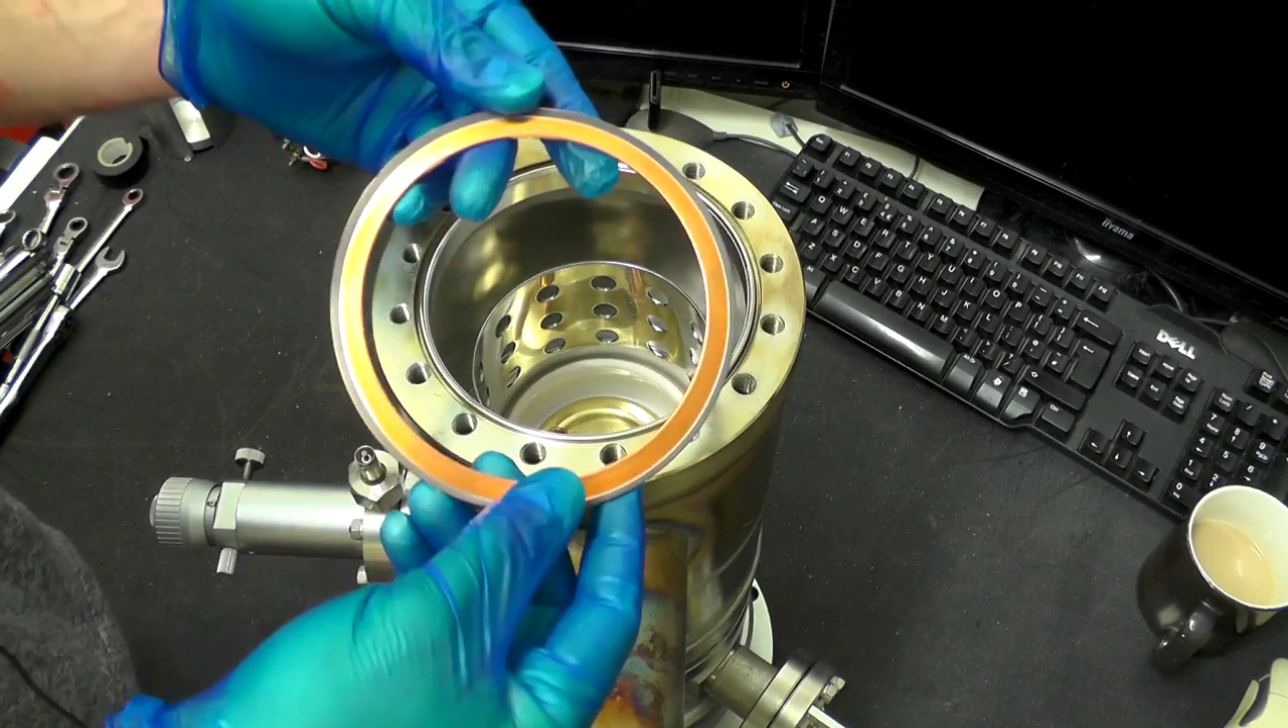Ok i've just got that out of the way, move this a bit closer, i've removed the studs out the top, we've got a copper gasket on the top here.